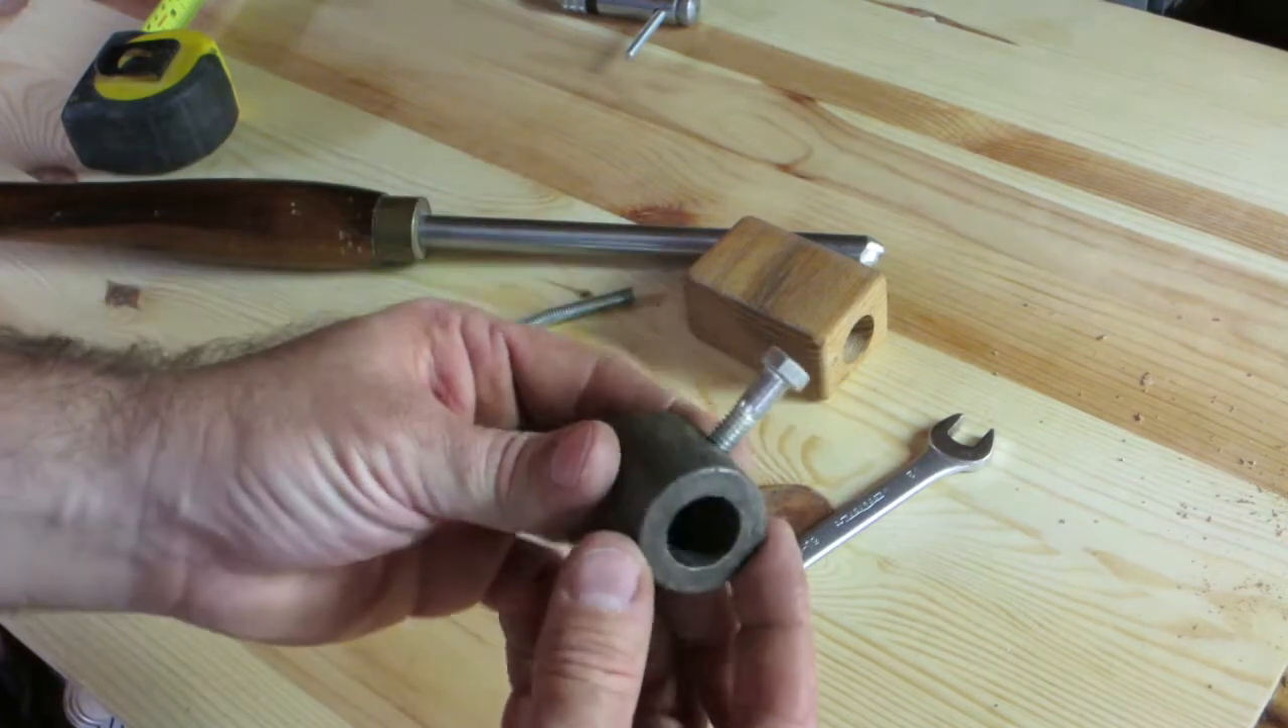I put a regular bolt in here.